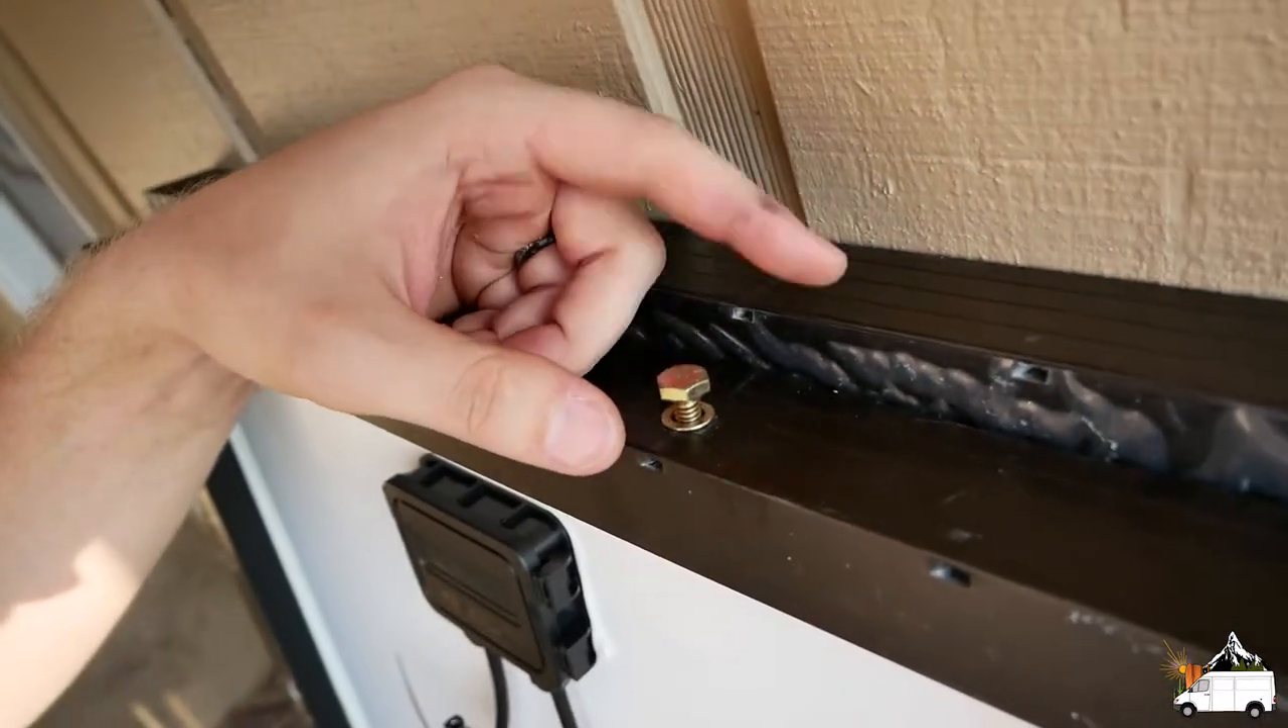As you can see the bolt went in.